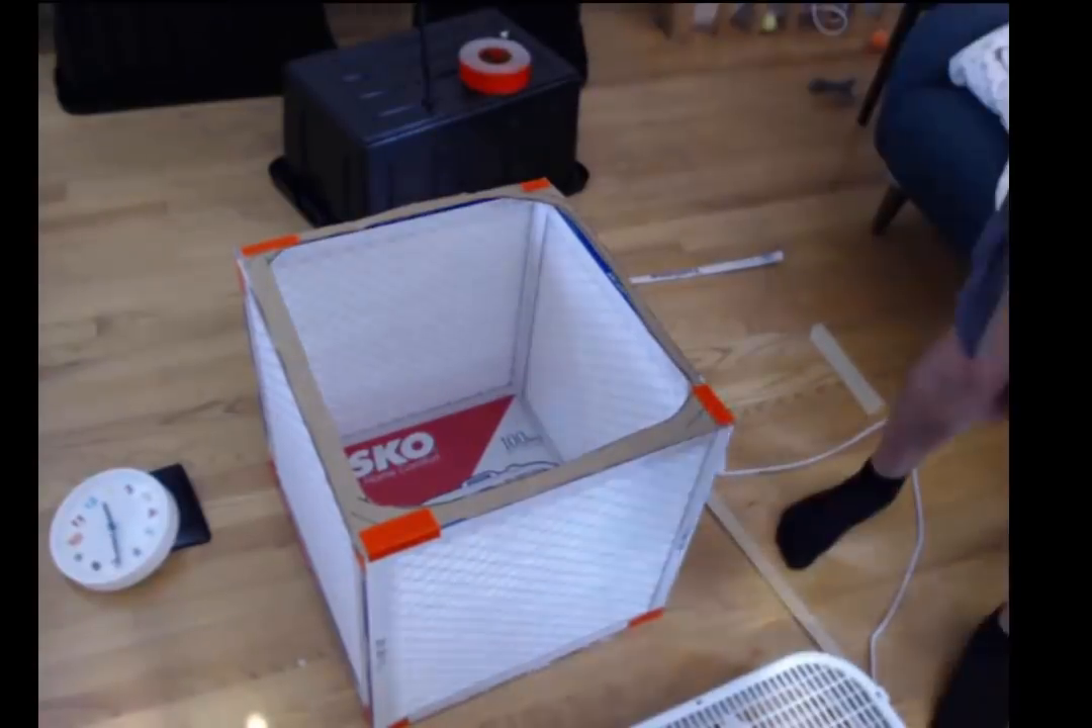There's this little adapter piece right here out of the cardboard that covers up the corners. That's in place.